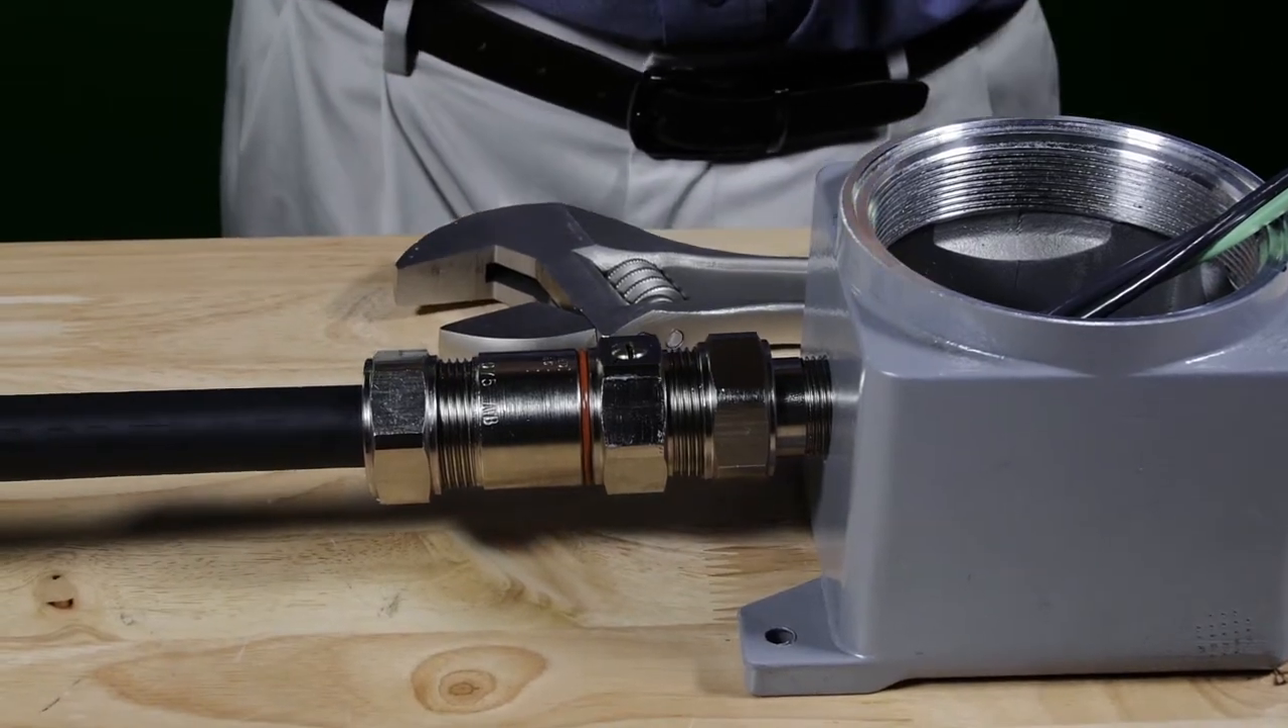This completes the Decaflex connector installation.